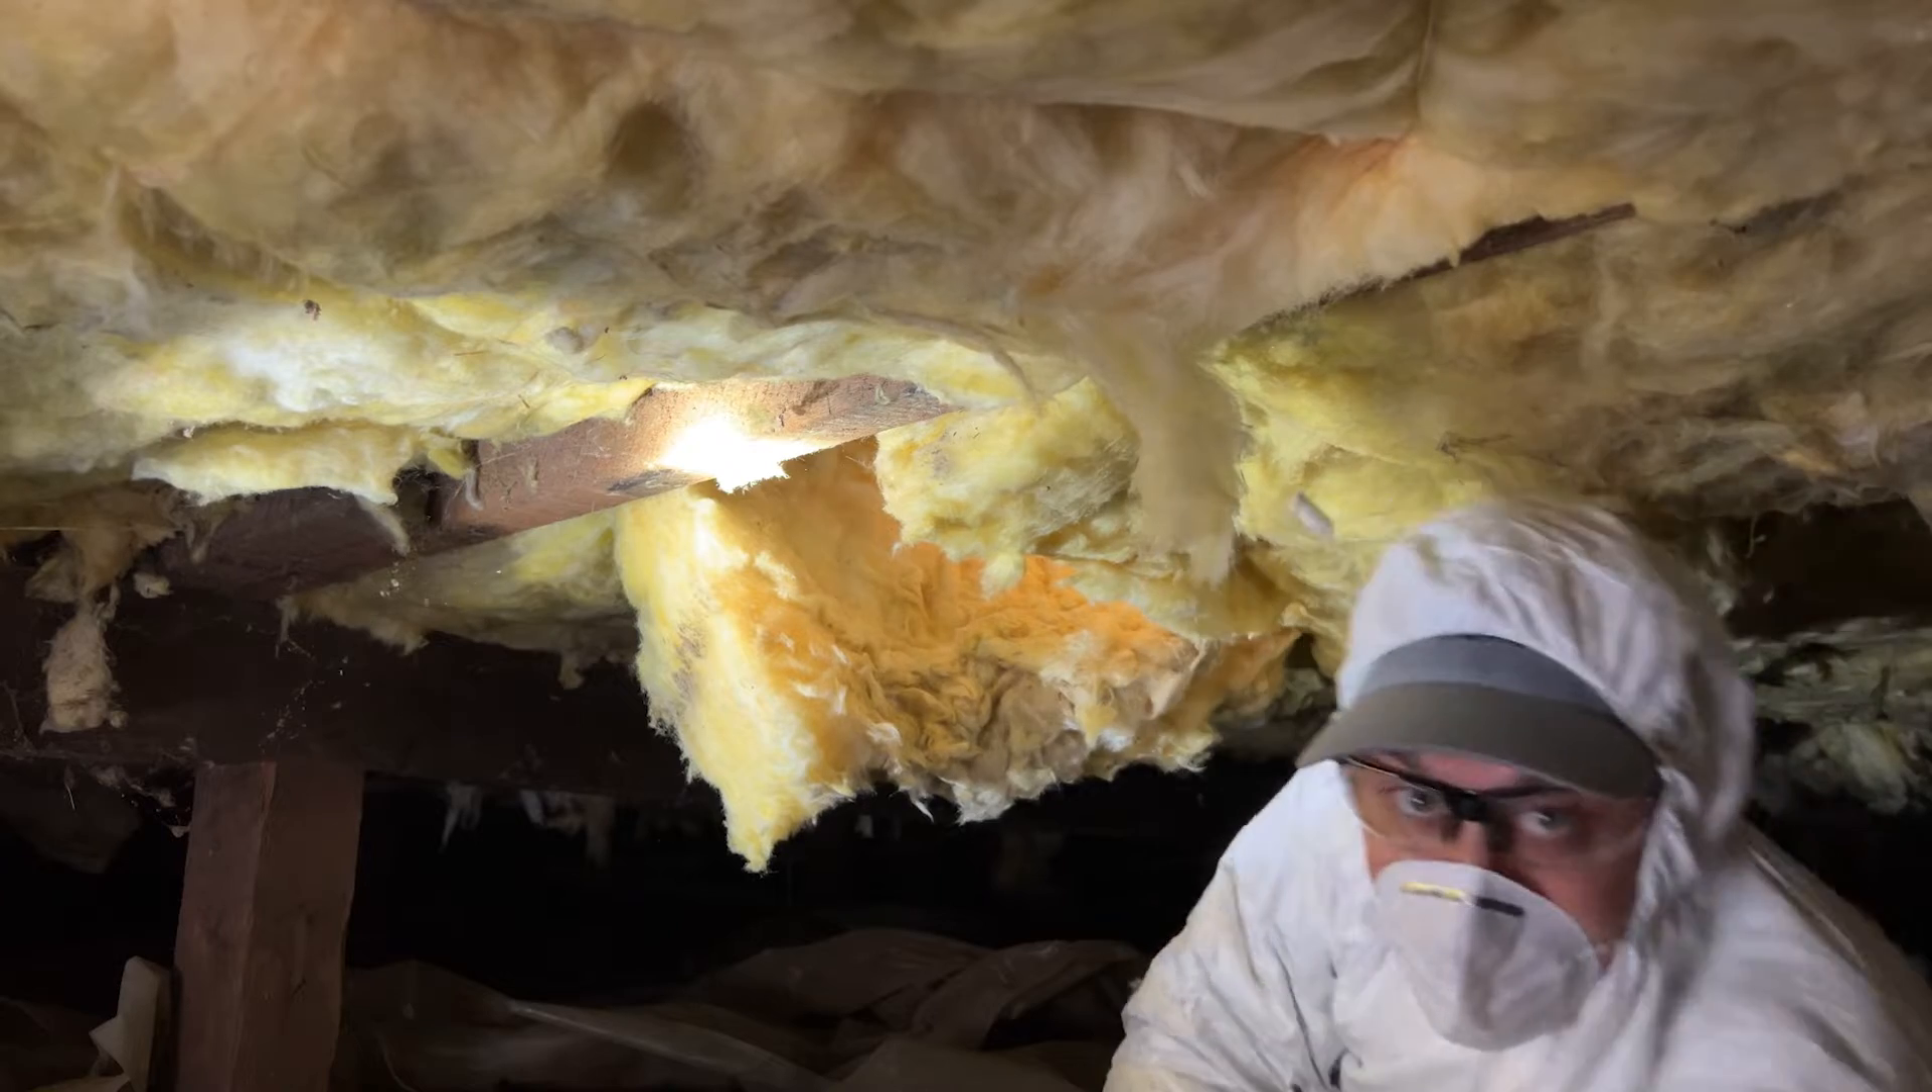So we can already see that some of the insulation has started to fall down and it's not completely in contact with the floor above it.